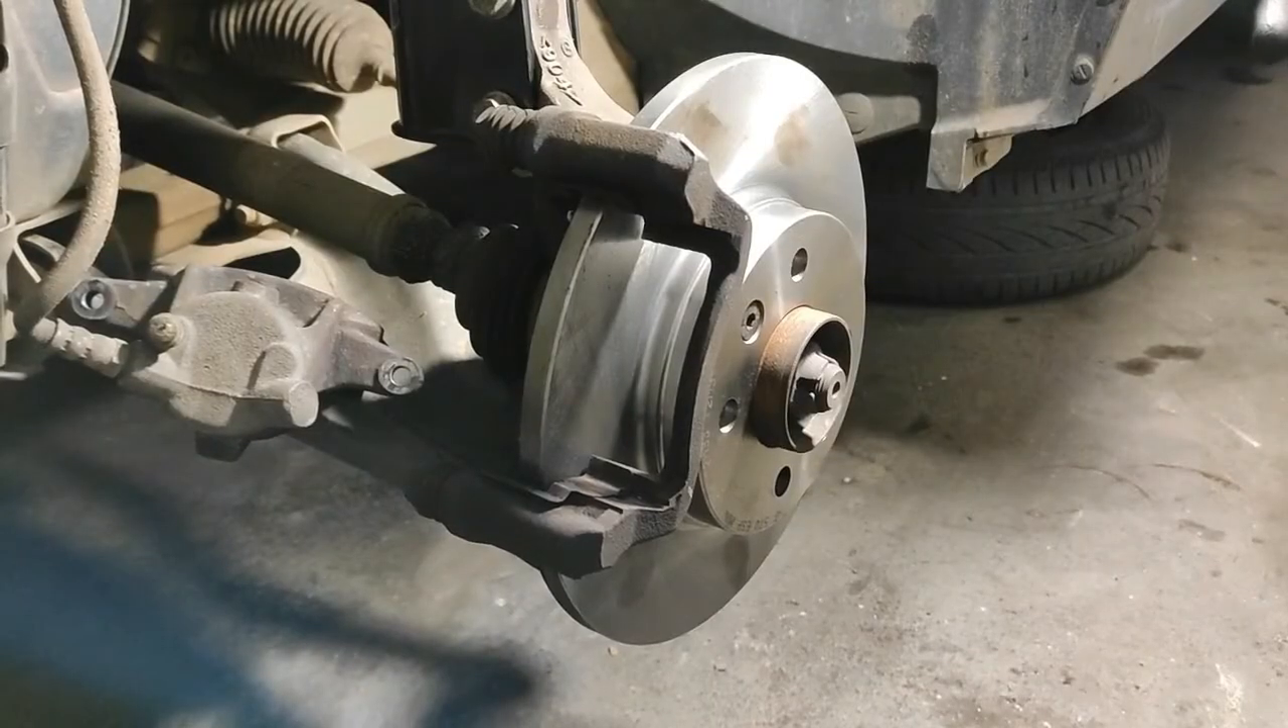Pessoal, já coloquei a metade da pinça aqui, ó.